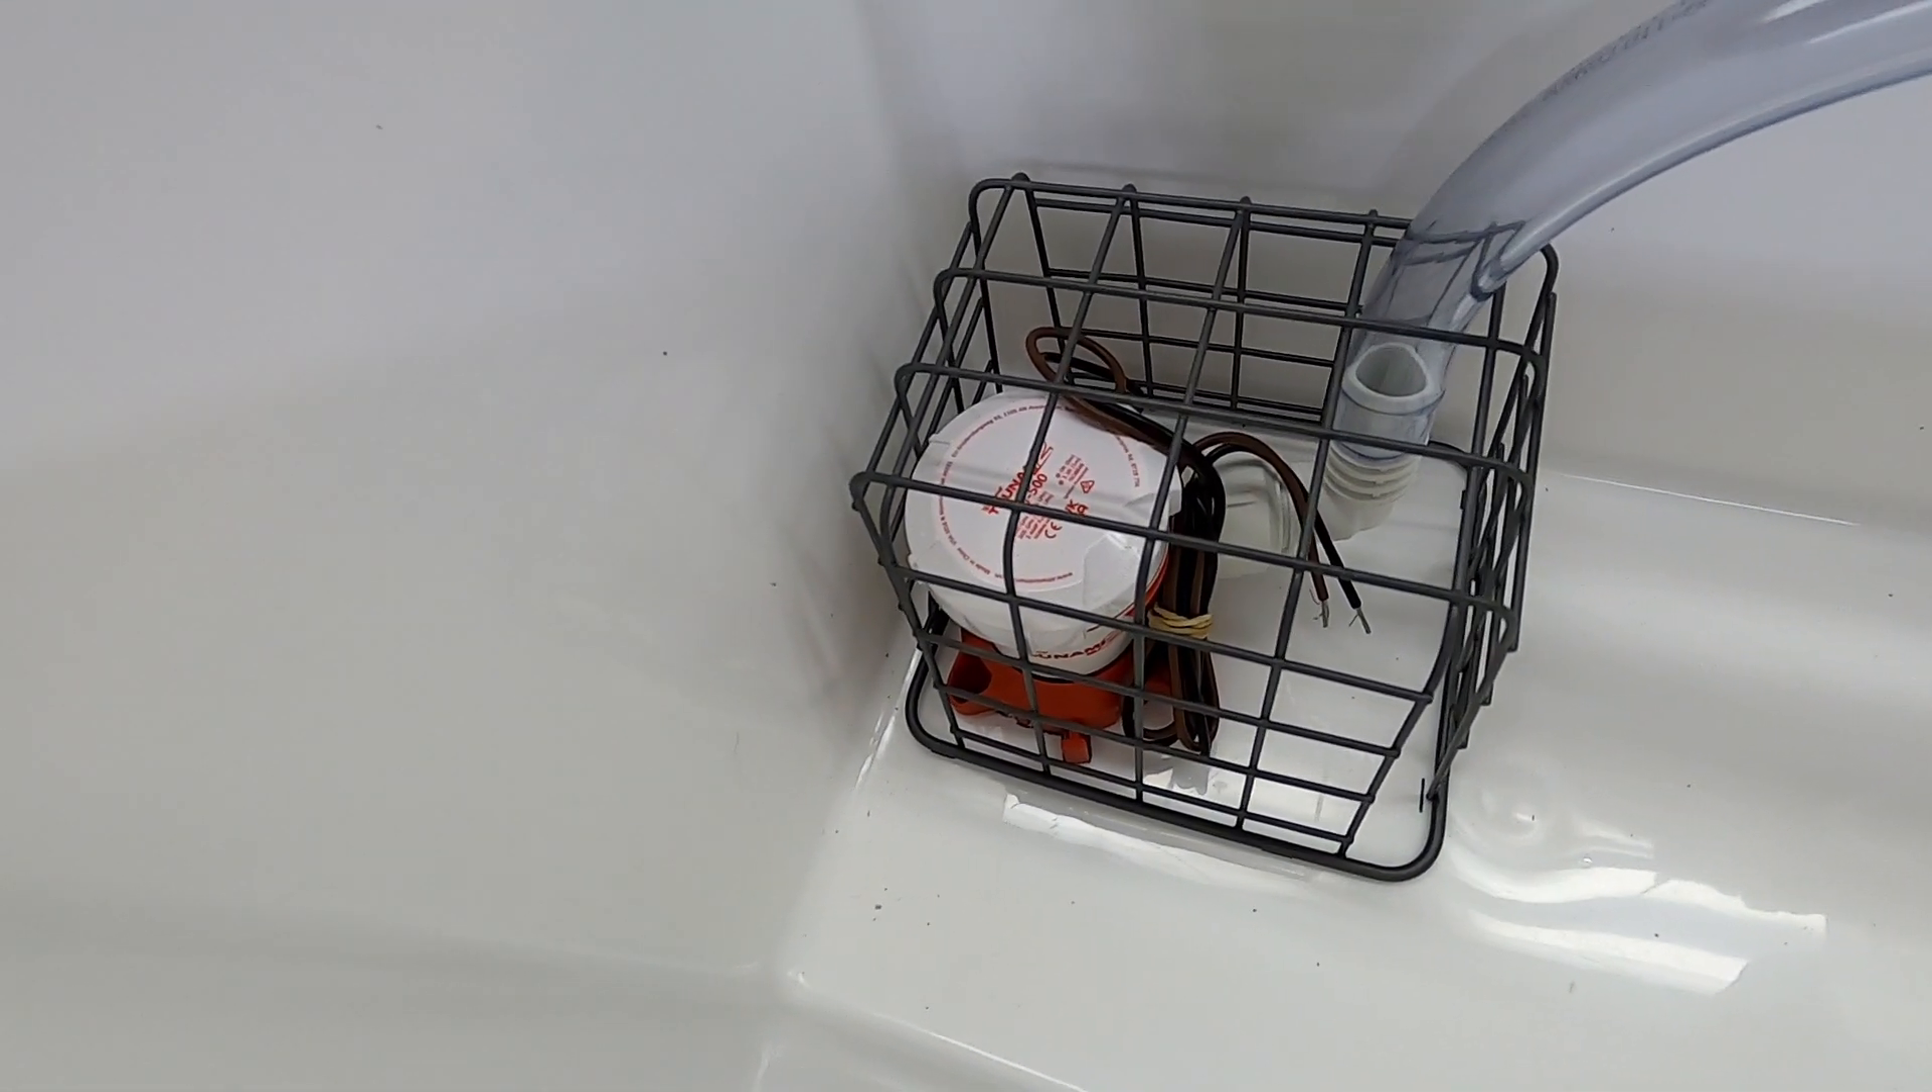All right, so now I've got the tubing cut to the right length, I've got the fitting attached to the pump, and I've got my cage in here.